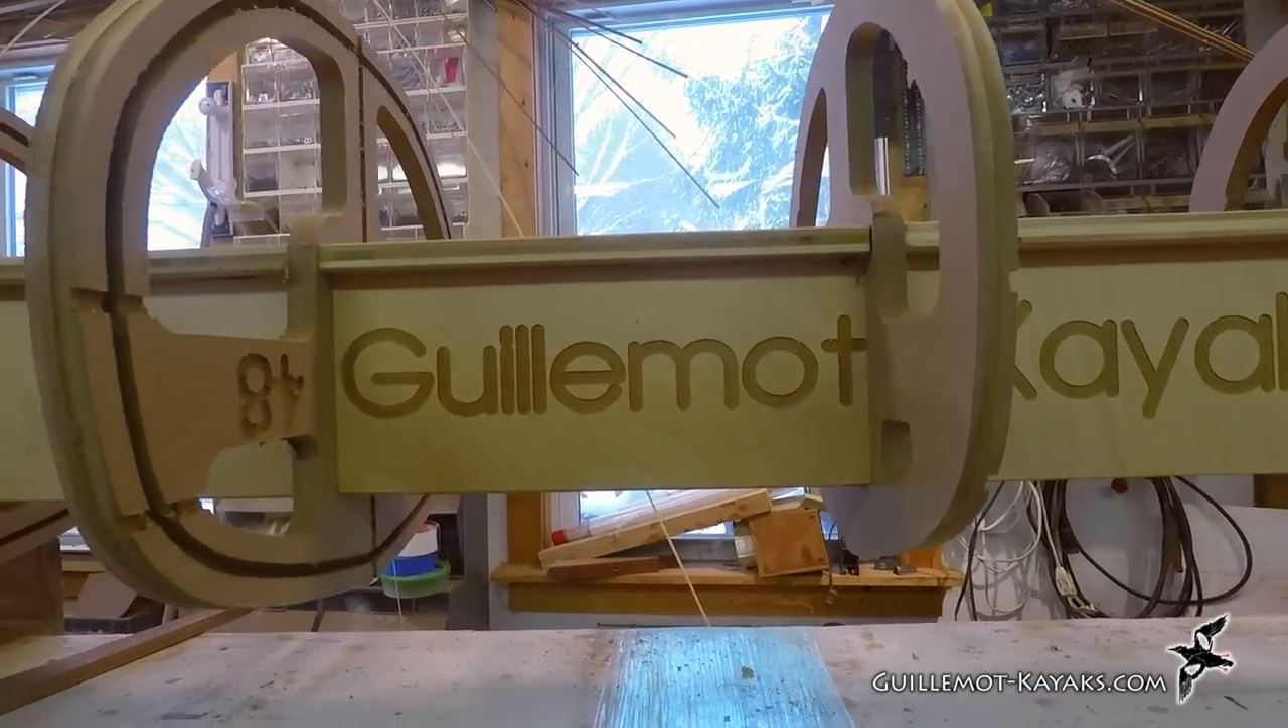I got the forms assembled on the strong back.